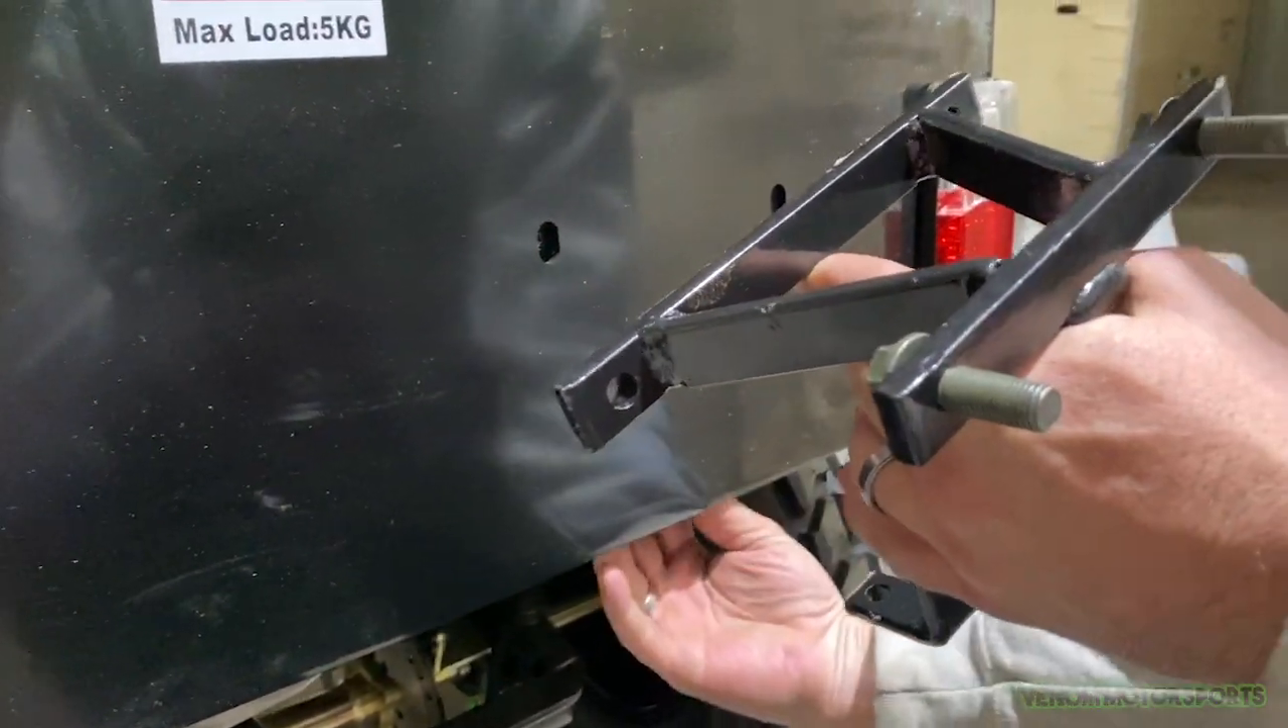So we've got our bolts in our tire holder.